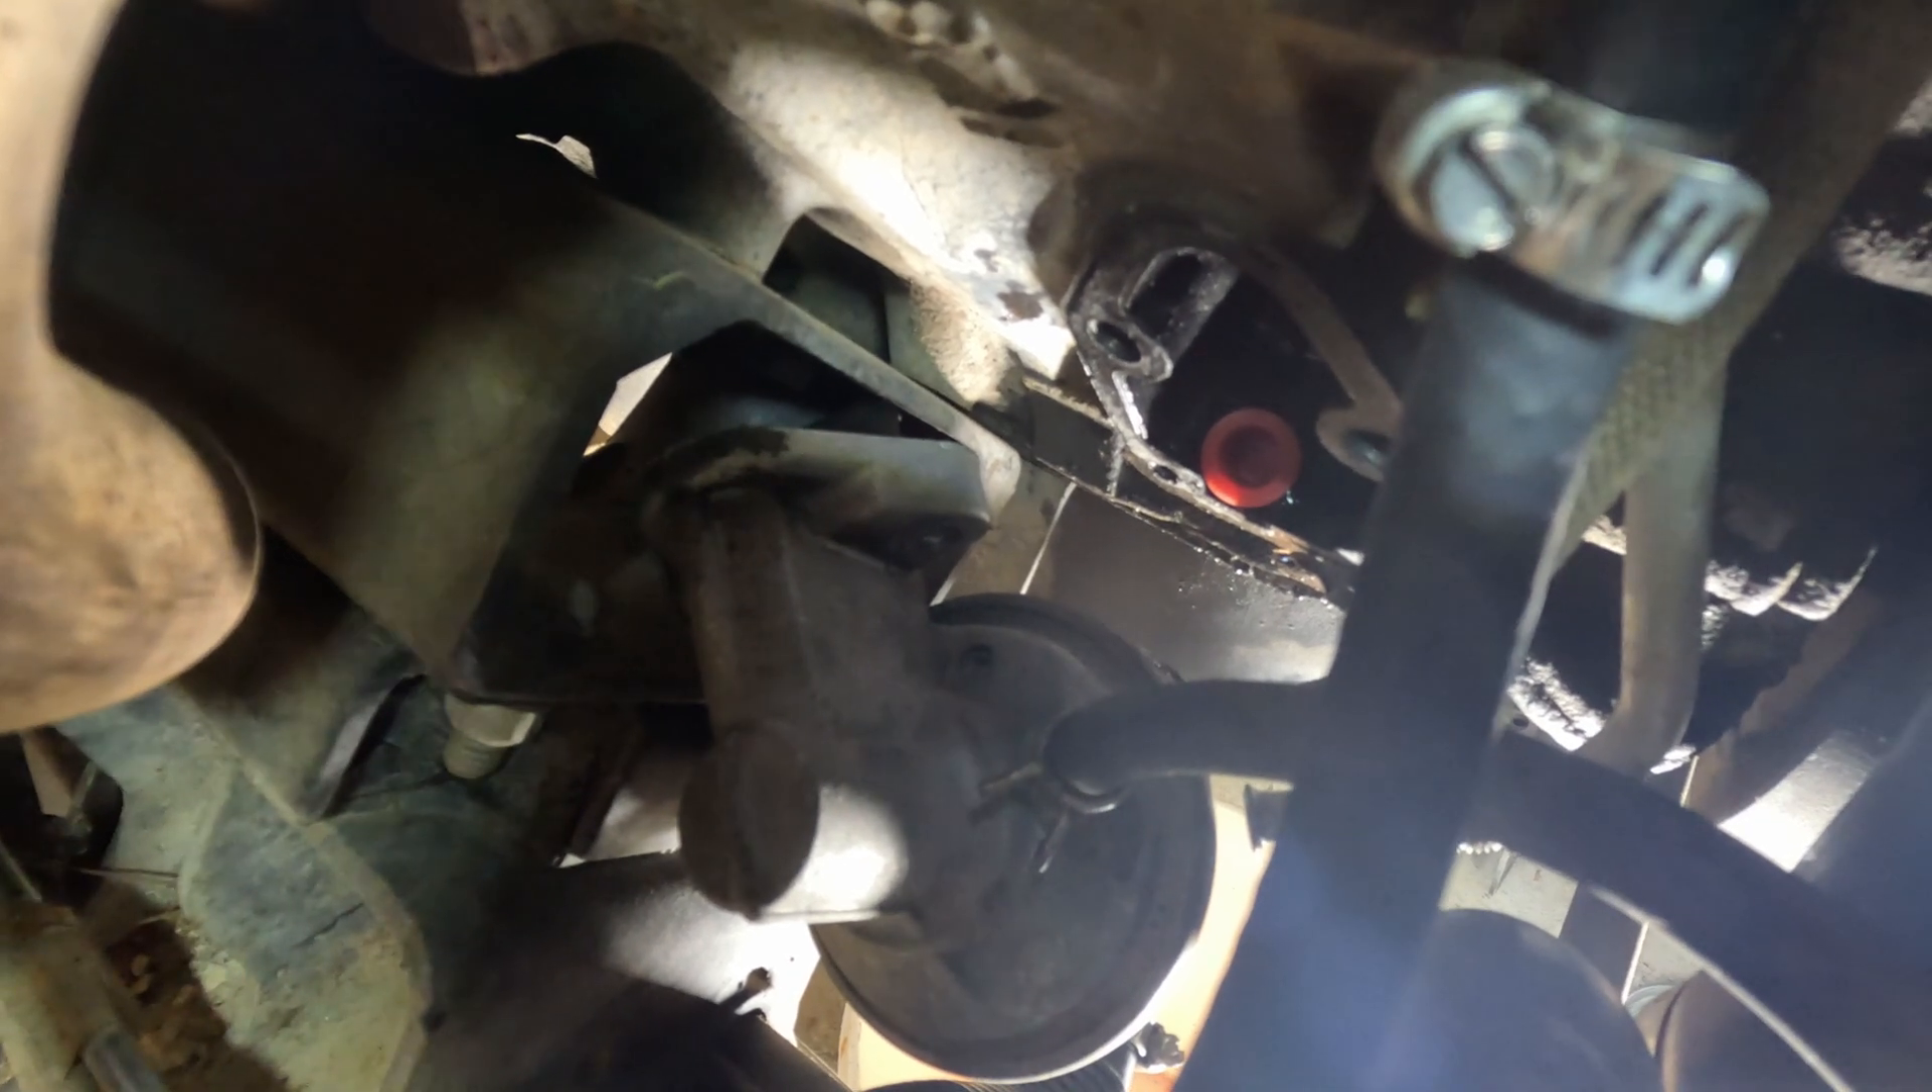So in the bottom of the fuel pump boss there's an oil return hole i've plugged it with that red cap so that no gasket or any goop goes down there into the oil pan.